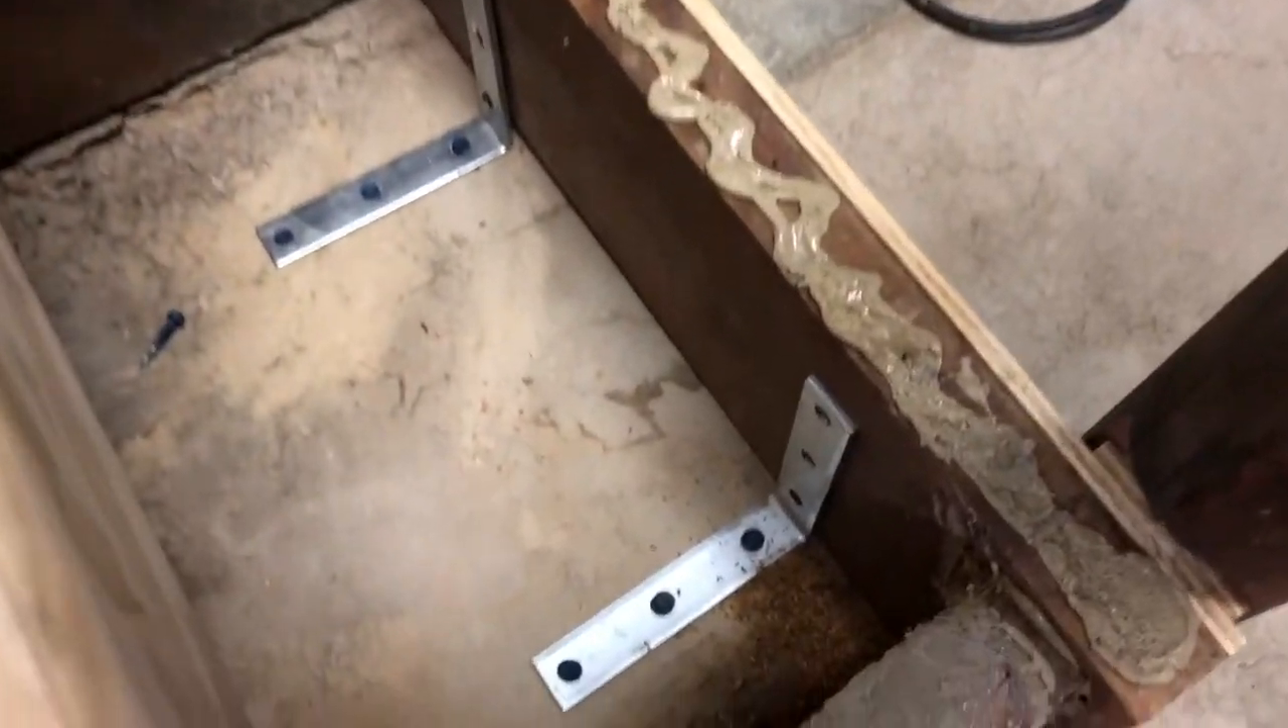Okay both angle brackets are installed done with that.